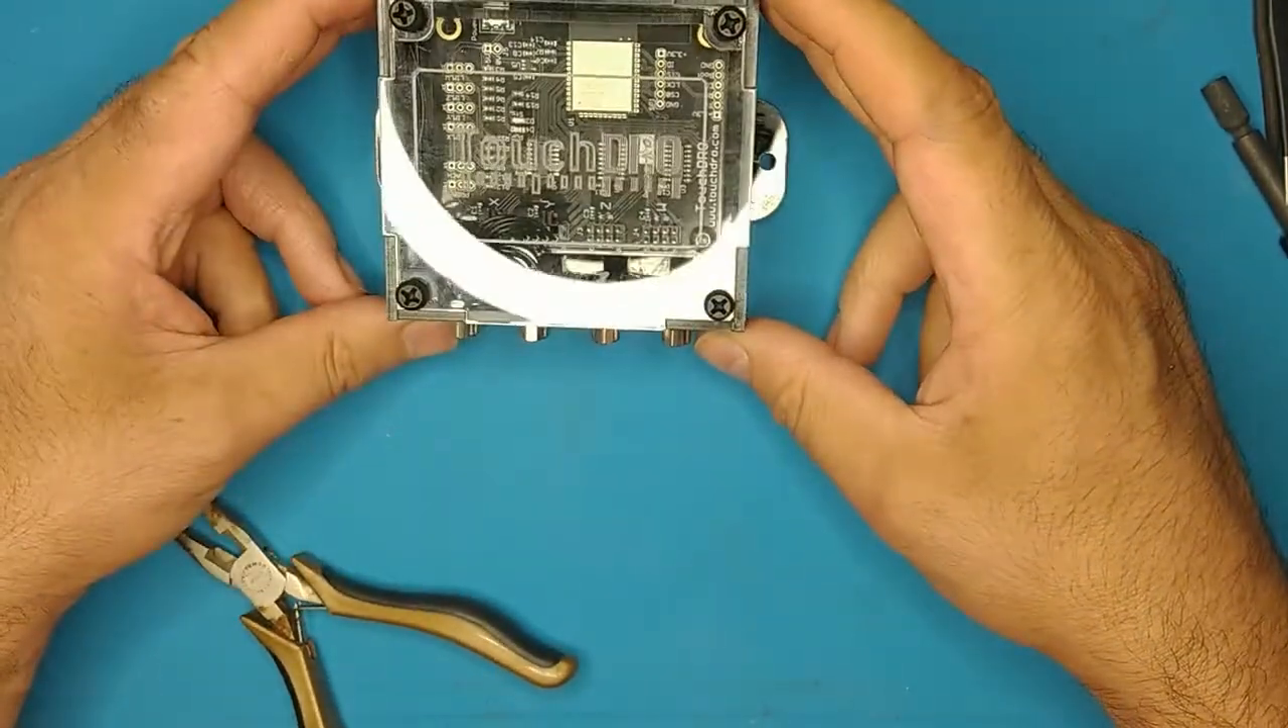Now we have a fully assembled two -axis setup, touch DRO board and enclosure.